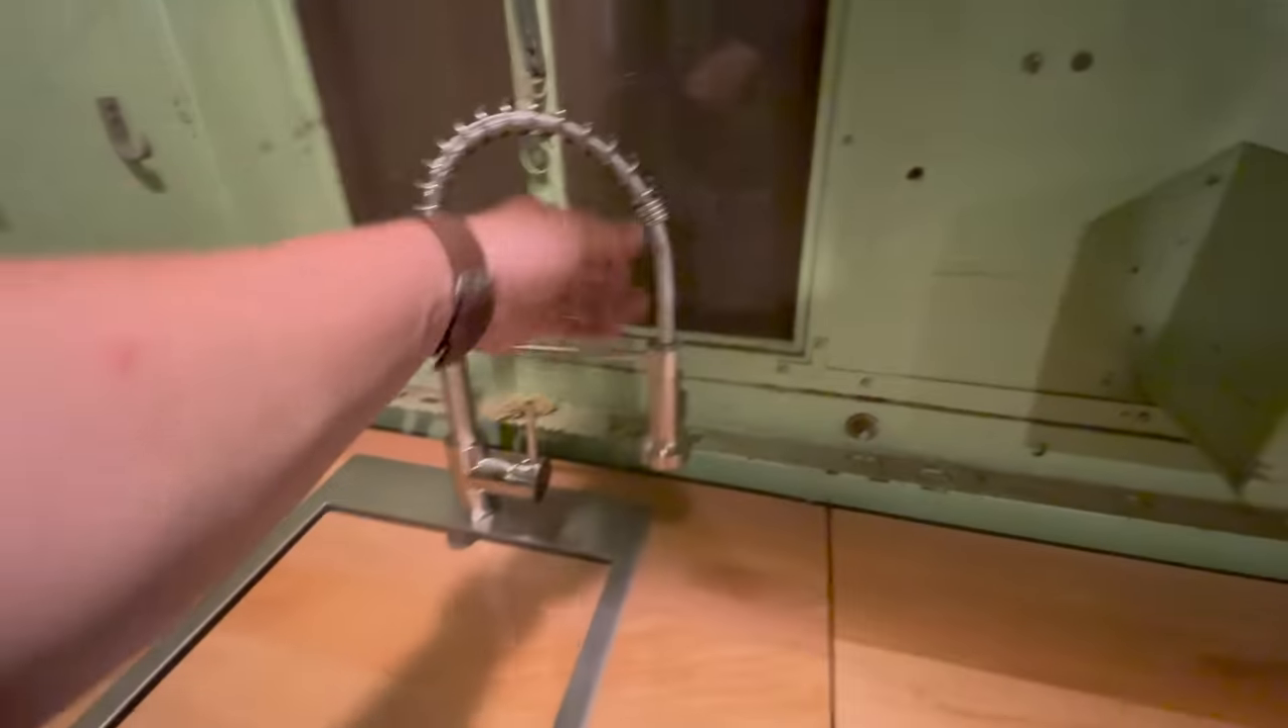Now I have a faucet installed here over the sink.